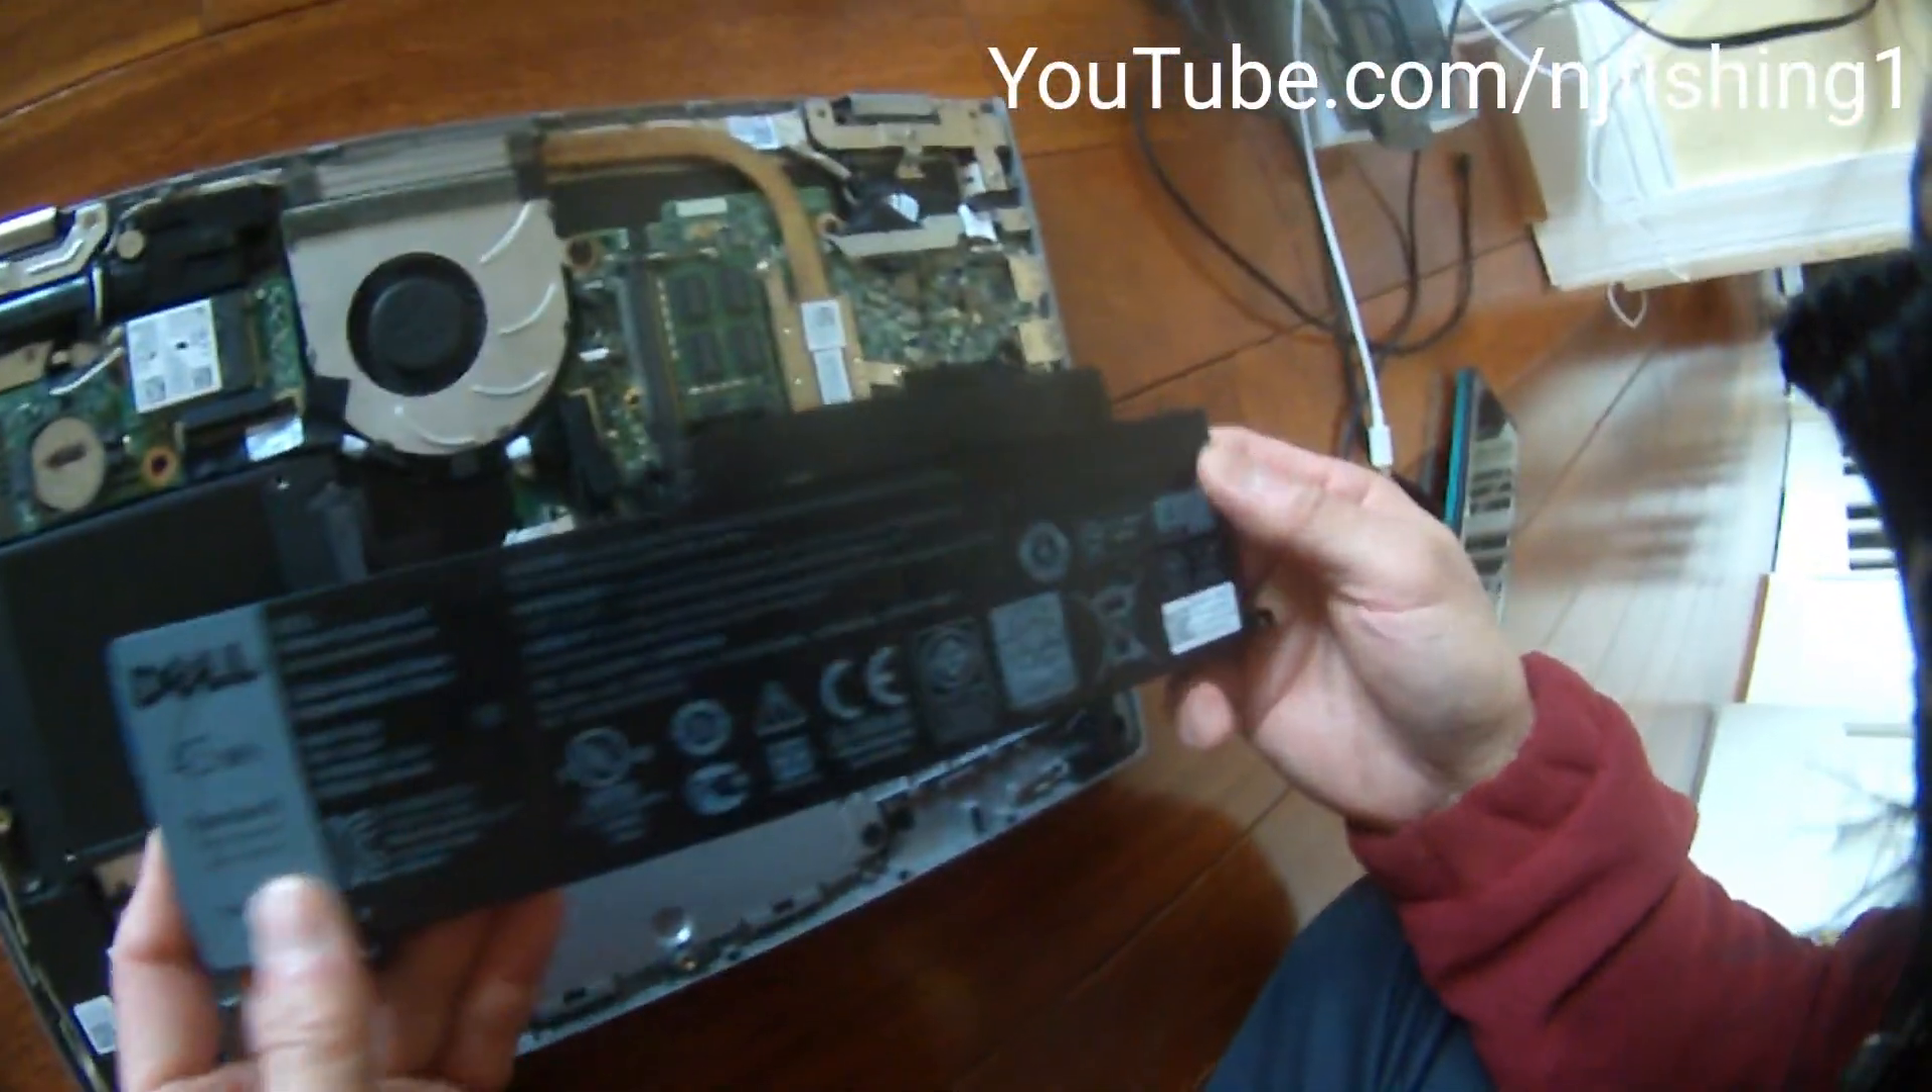So, the battery is just disconnected here.